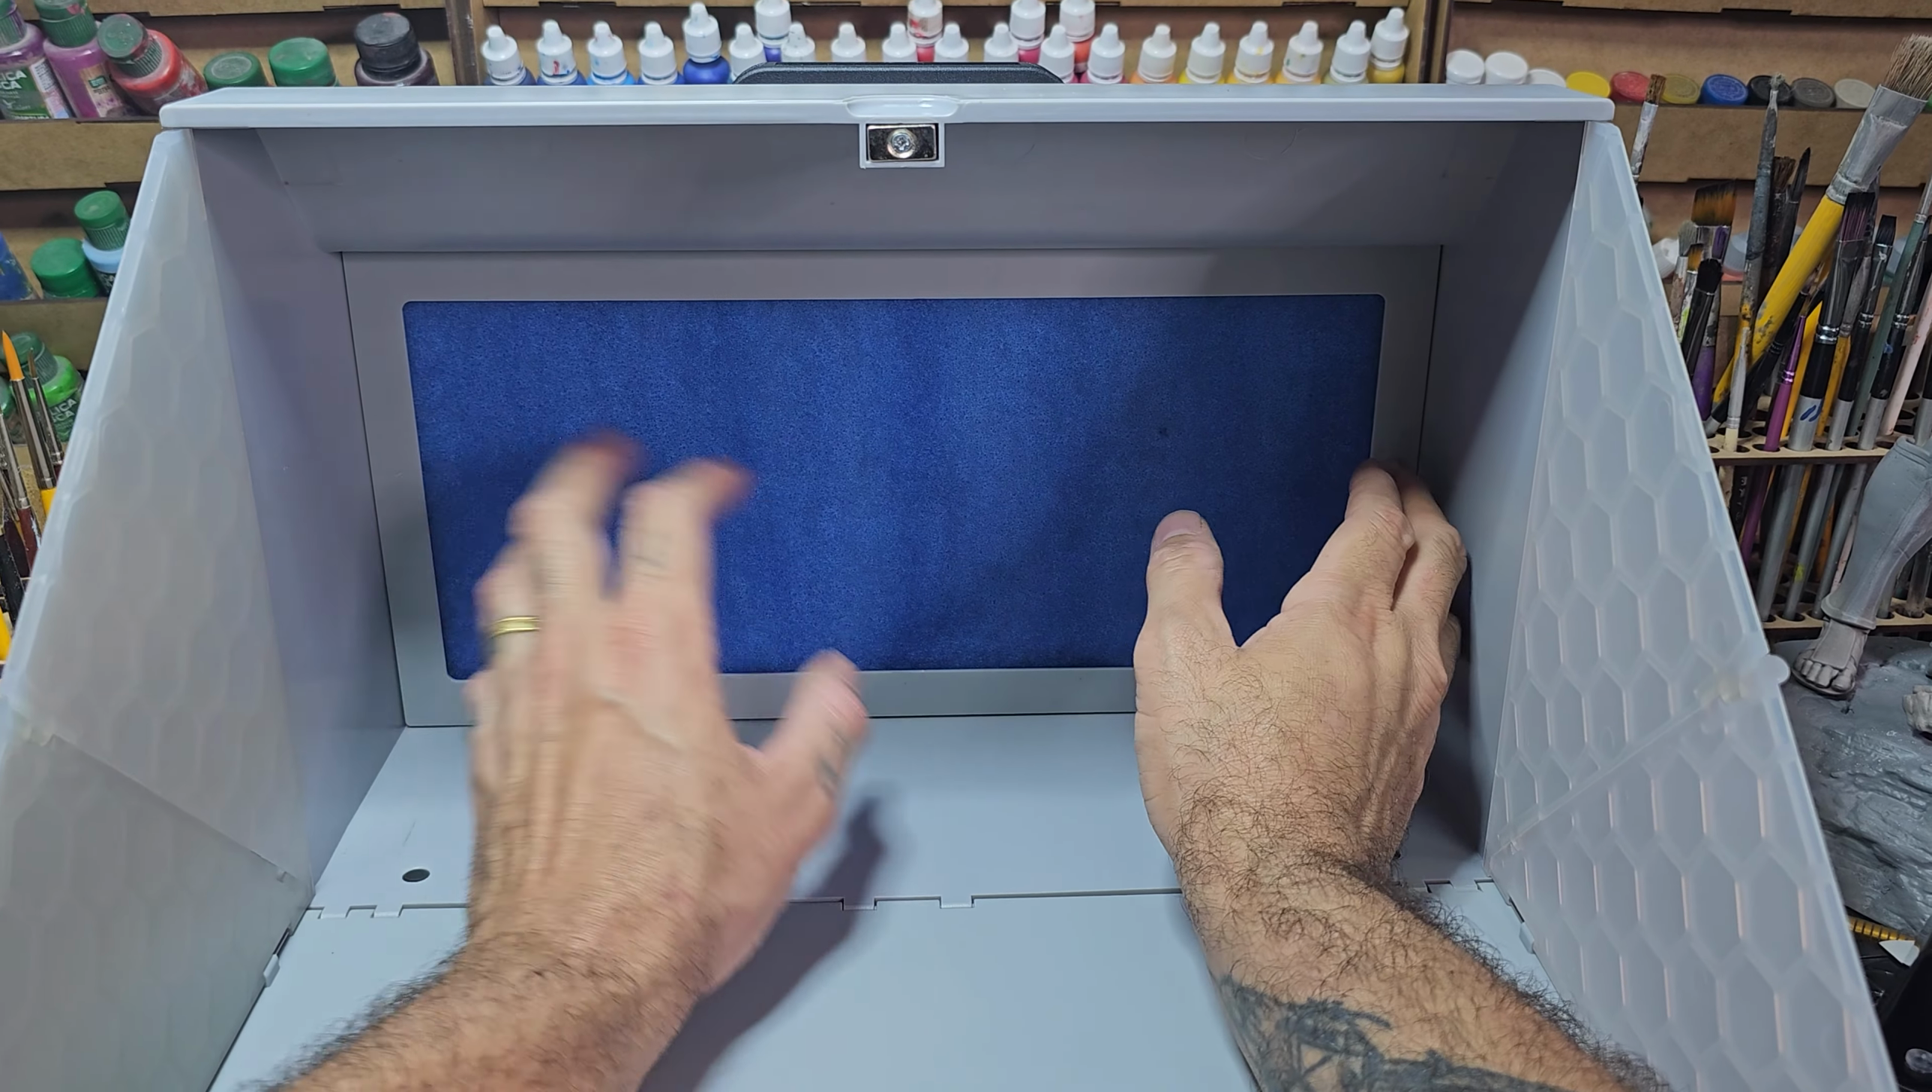Pronto, já encaixei ali o filtro.